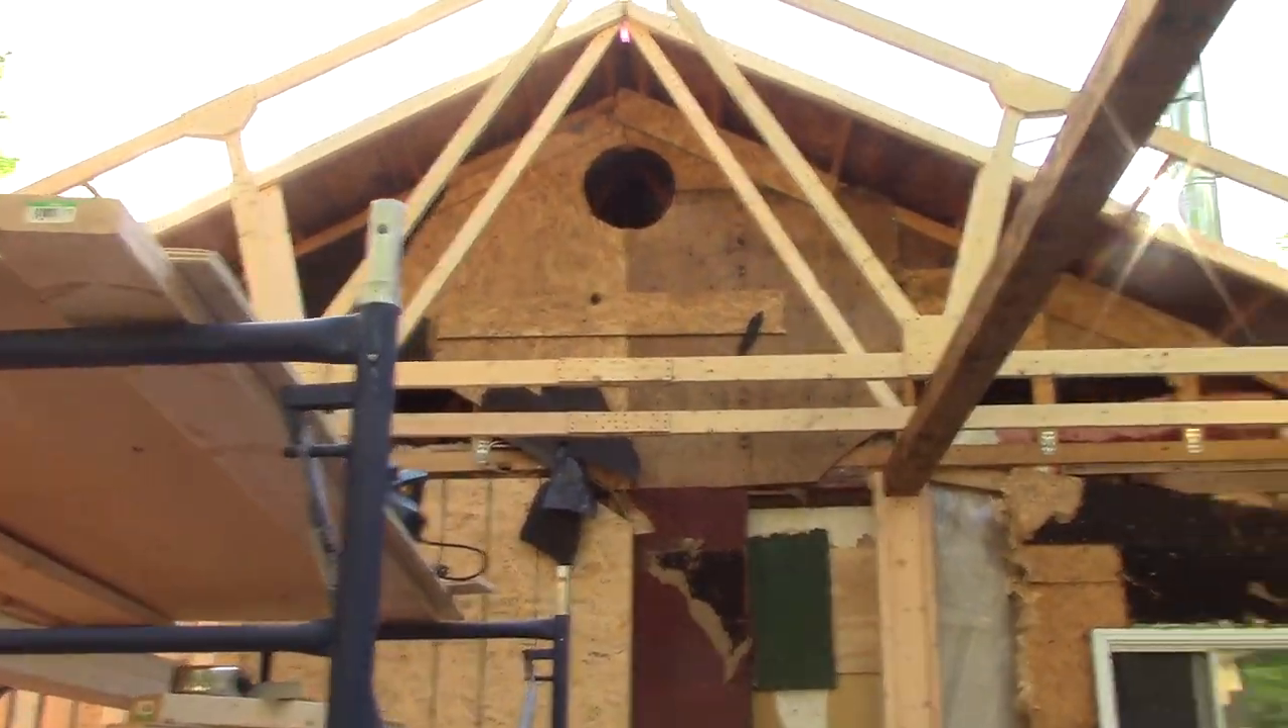I got the, the truss on the inside built. So that's all in place.